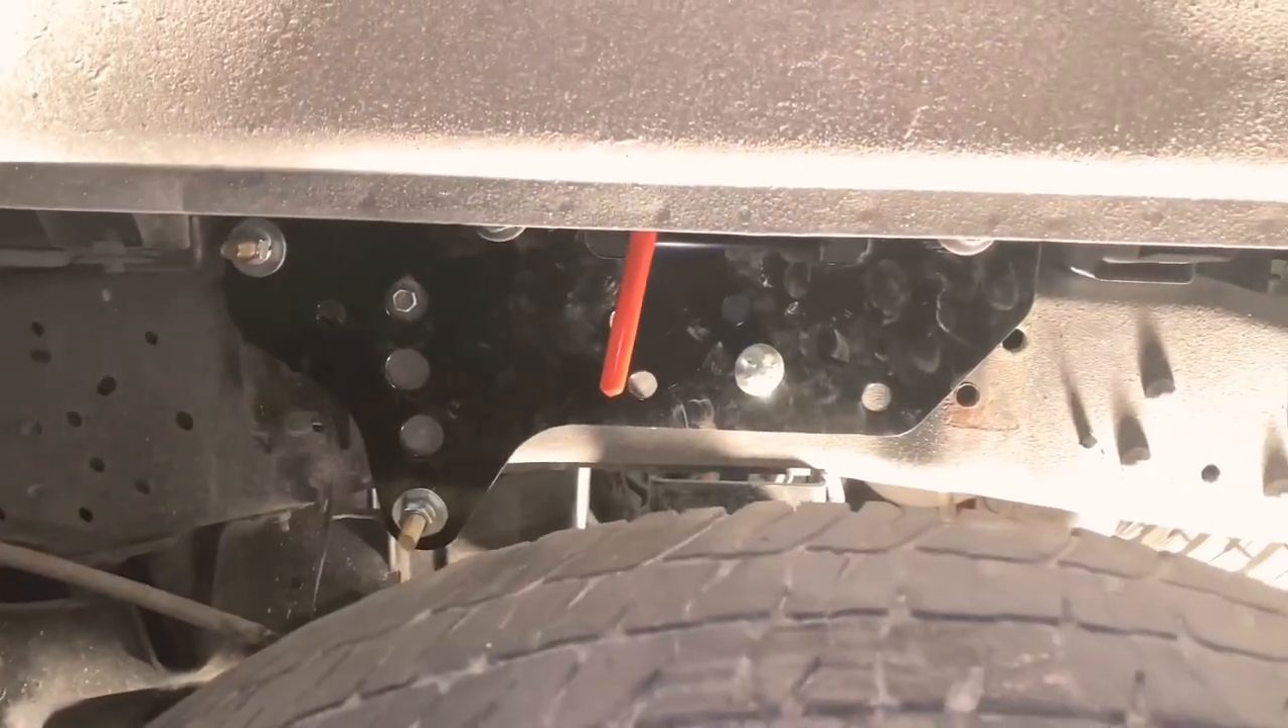So I've got the side bracket all installed. There's our other bracket installed.